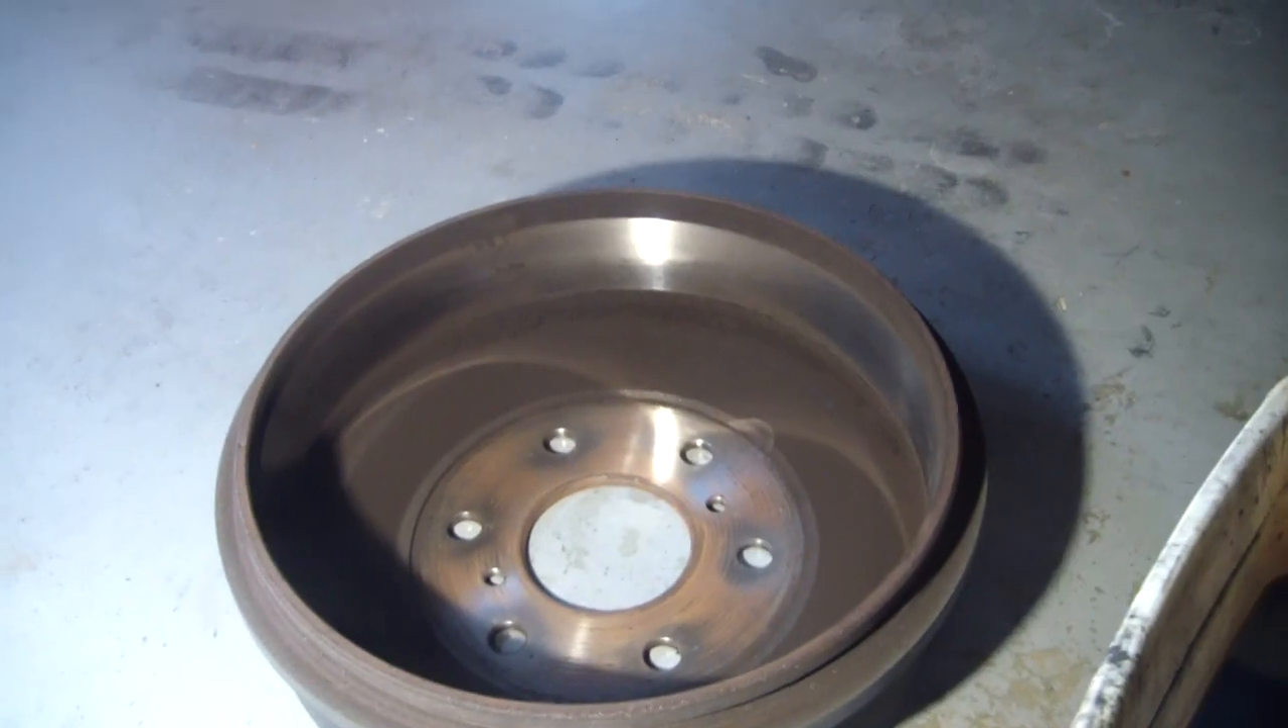So I've already got the drum off.